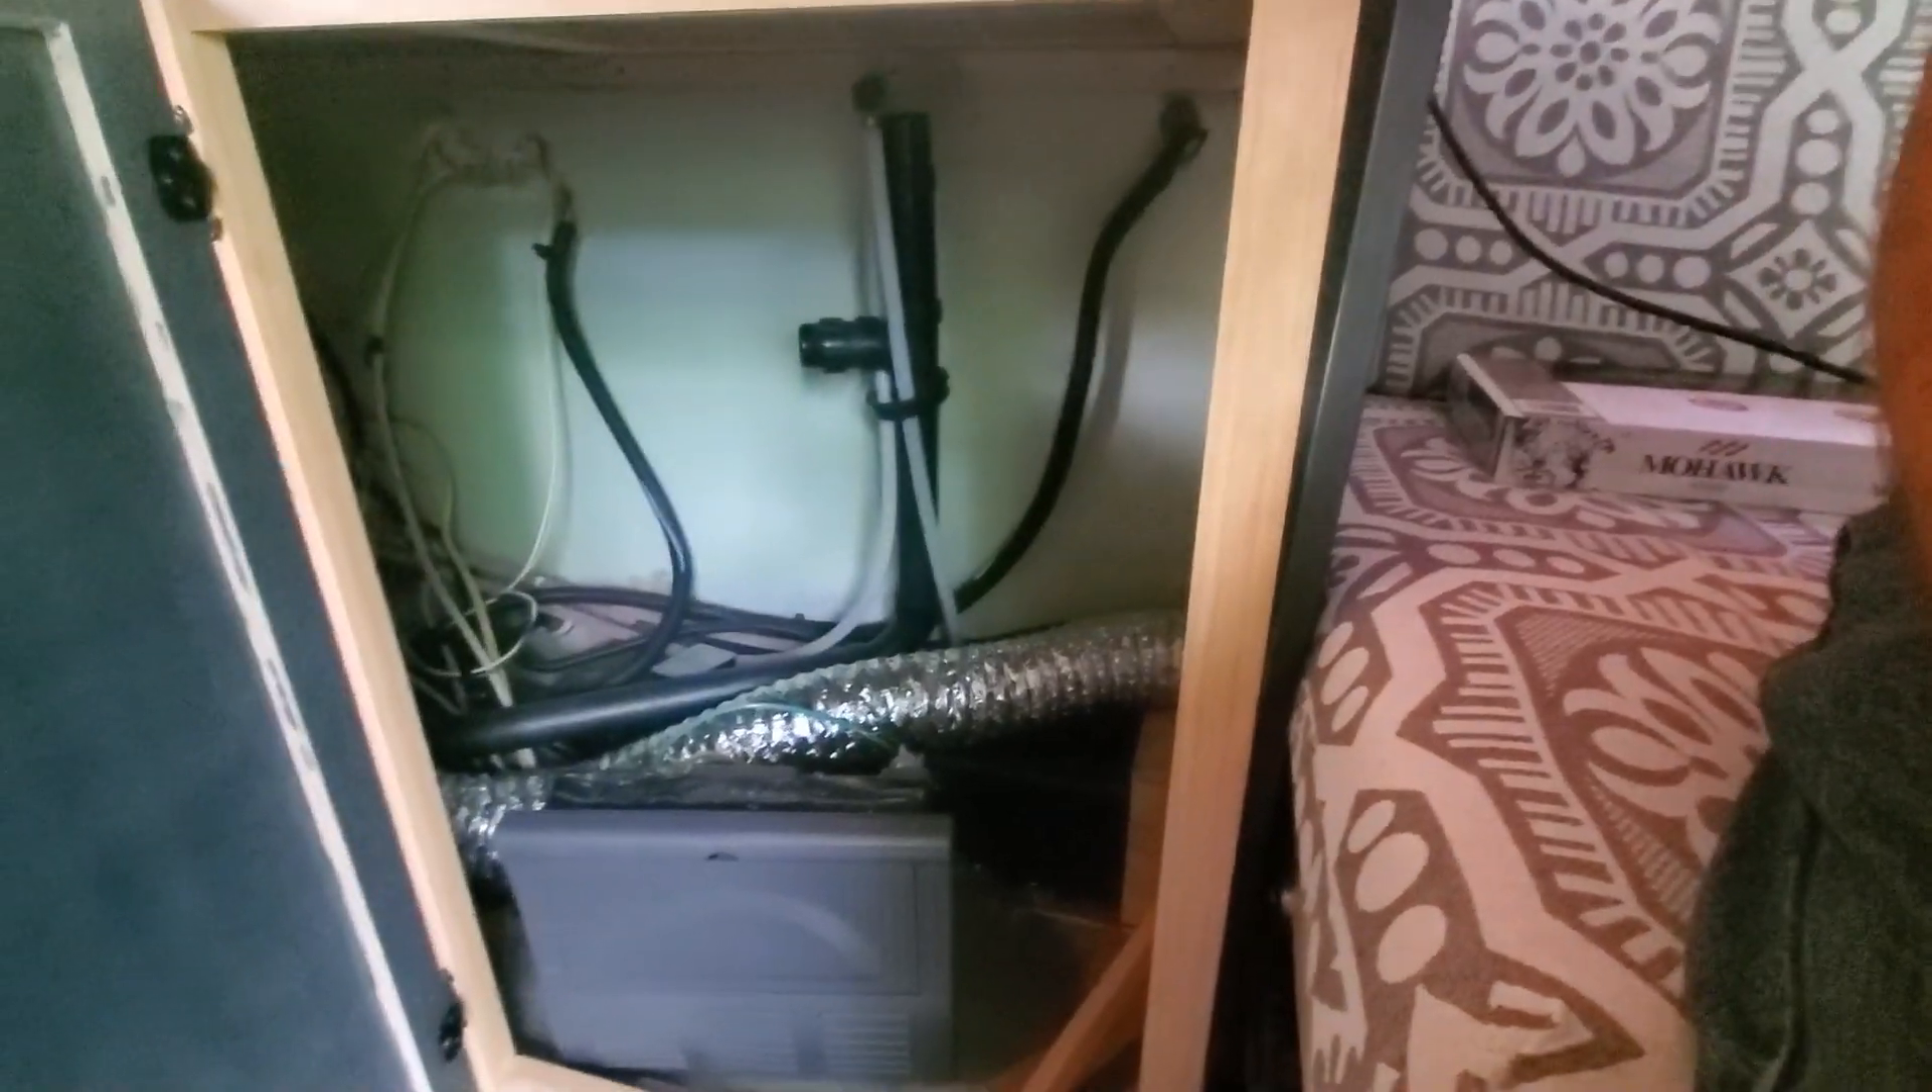You'll notice there's no shelves in there yet.